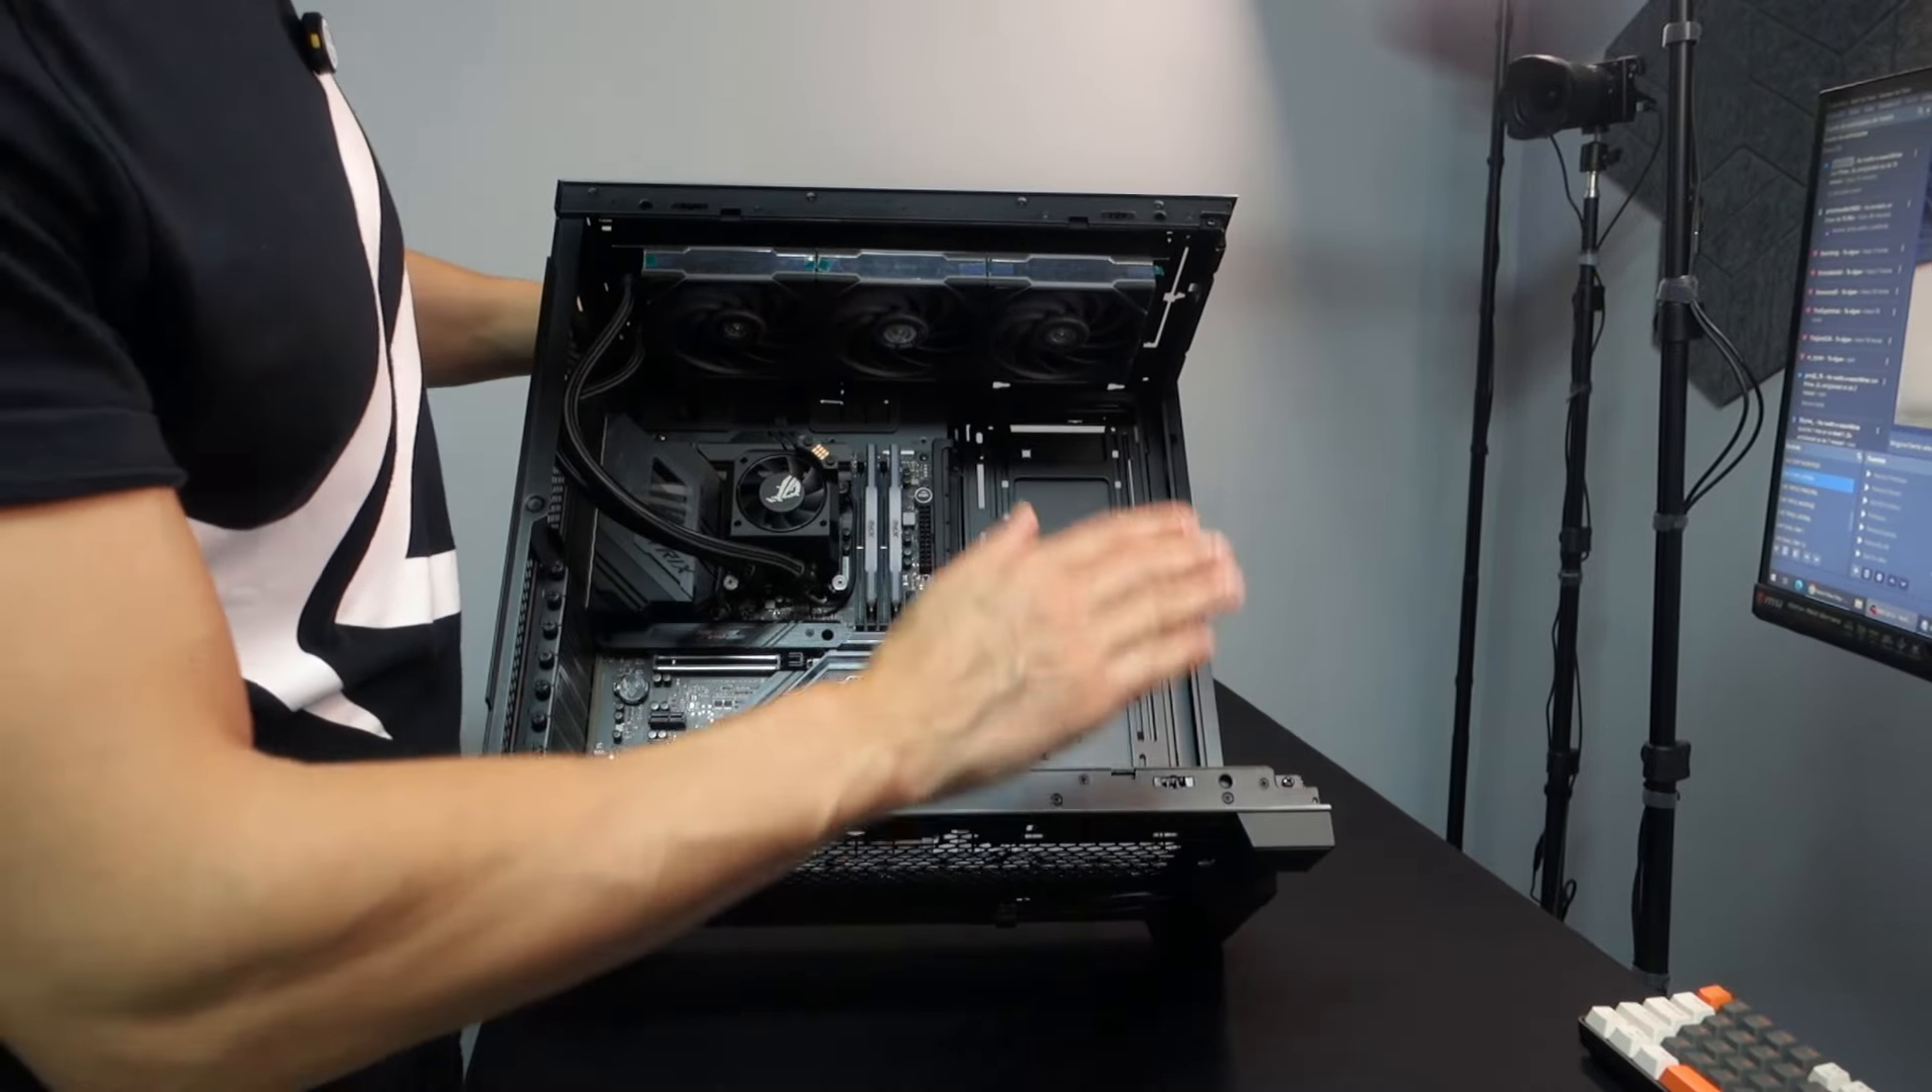Ya tendríamos lo que es la refrigeración montada.